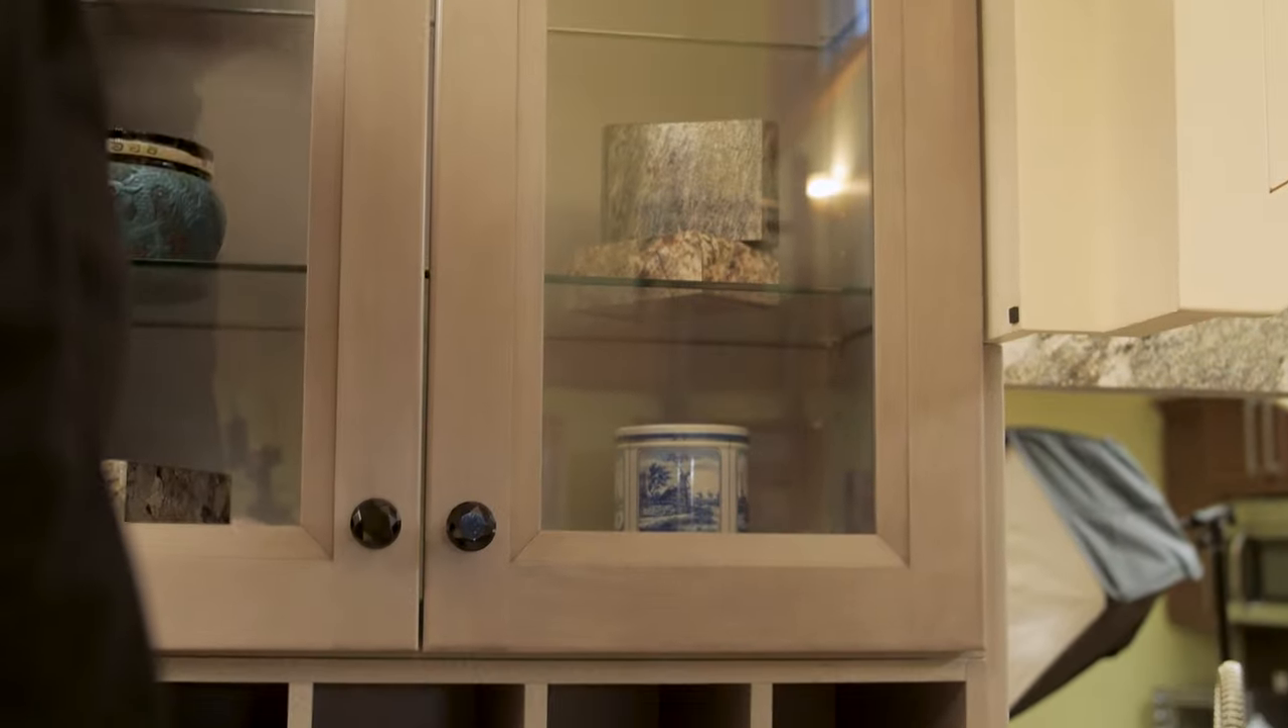The gap in the middle is pretty uniform, and the doors are at the same height that they should be. And I'd say that this cabinet is adjusted well now.